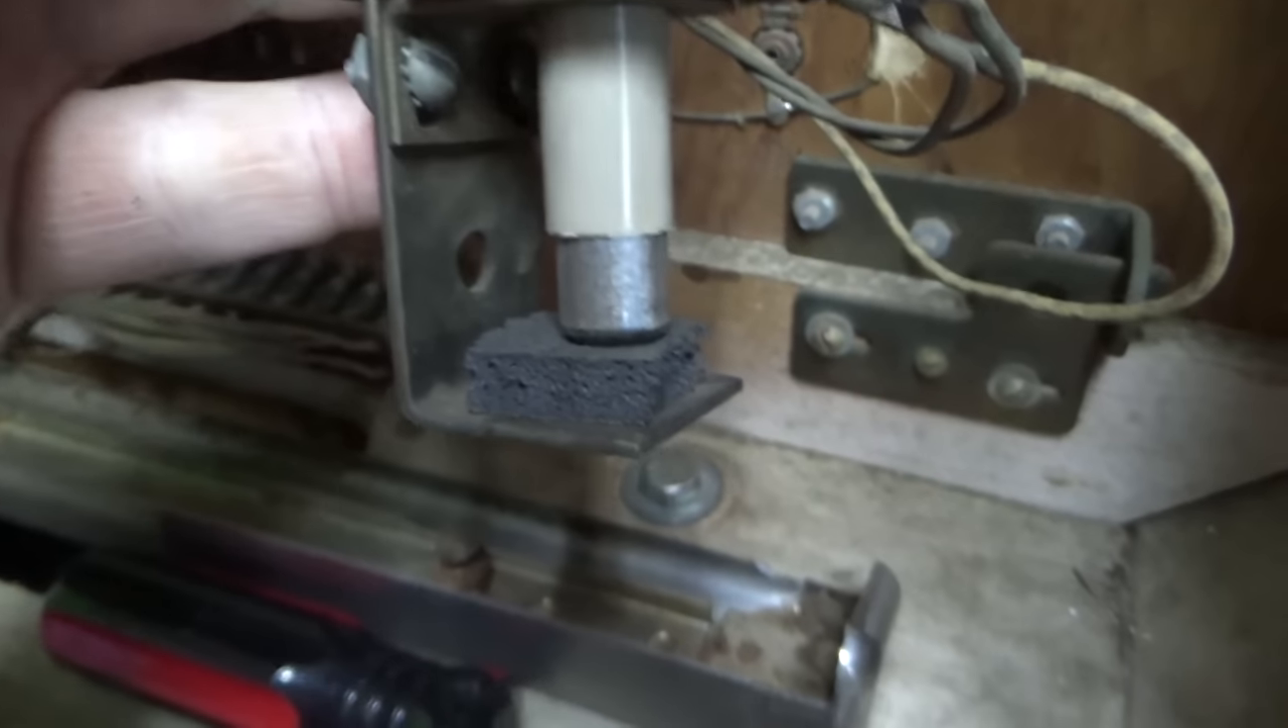Okay, new sleeve, new plunger. I put the little piece of rubber under it so that whenever it falls down, it hits that instead of hitting the metal because you can actually hear it.